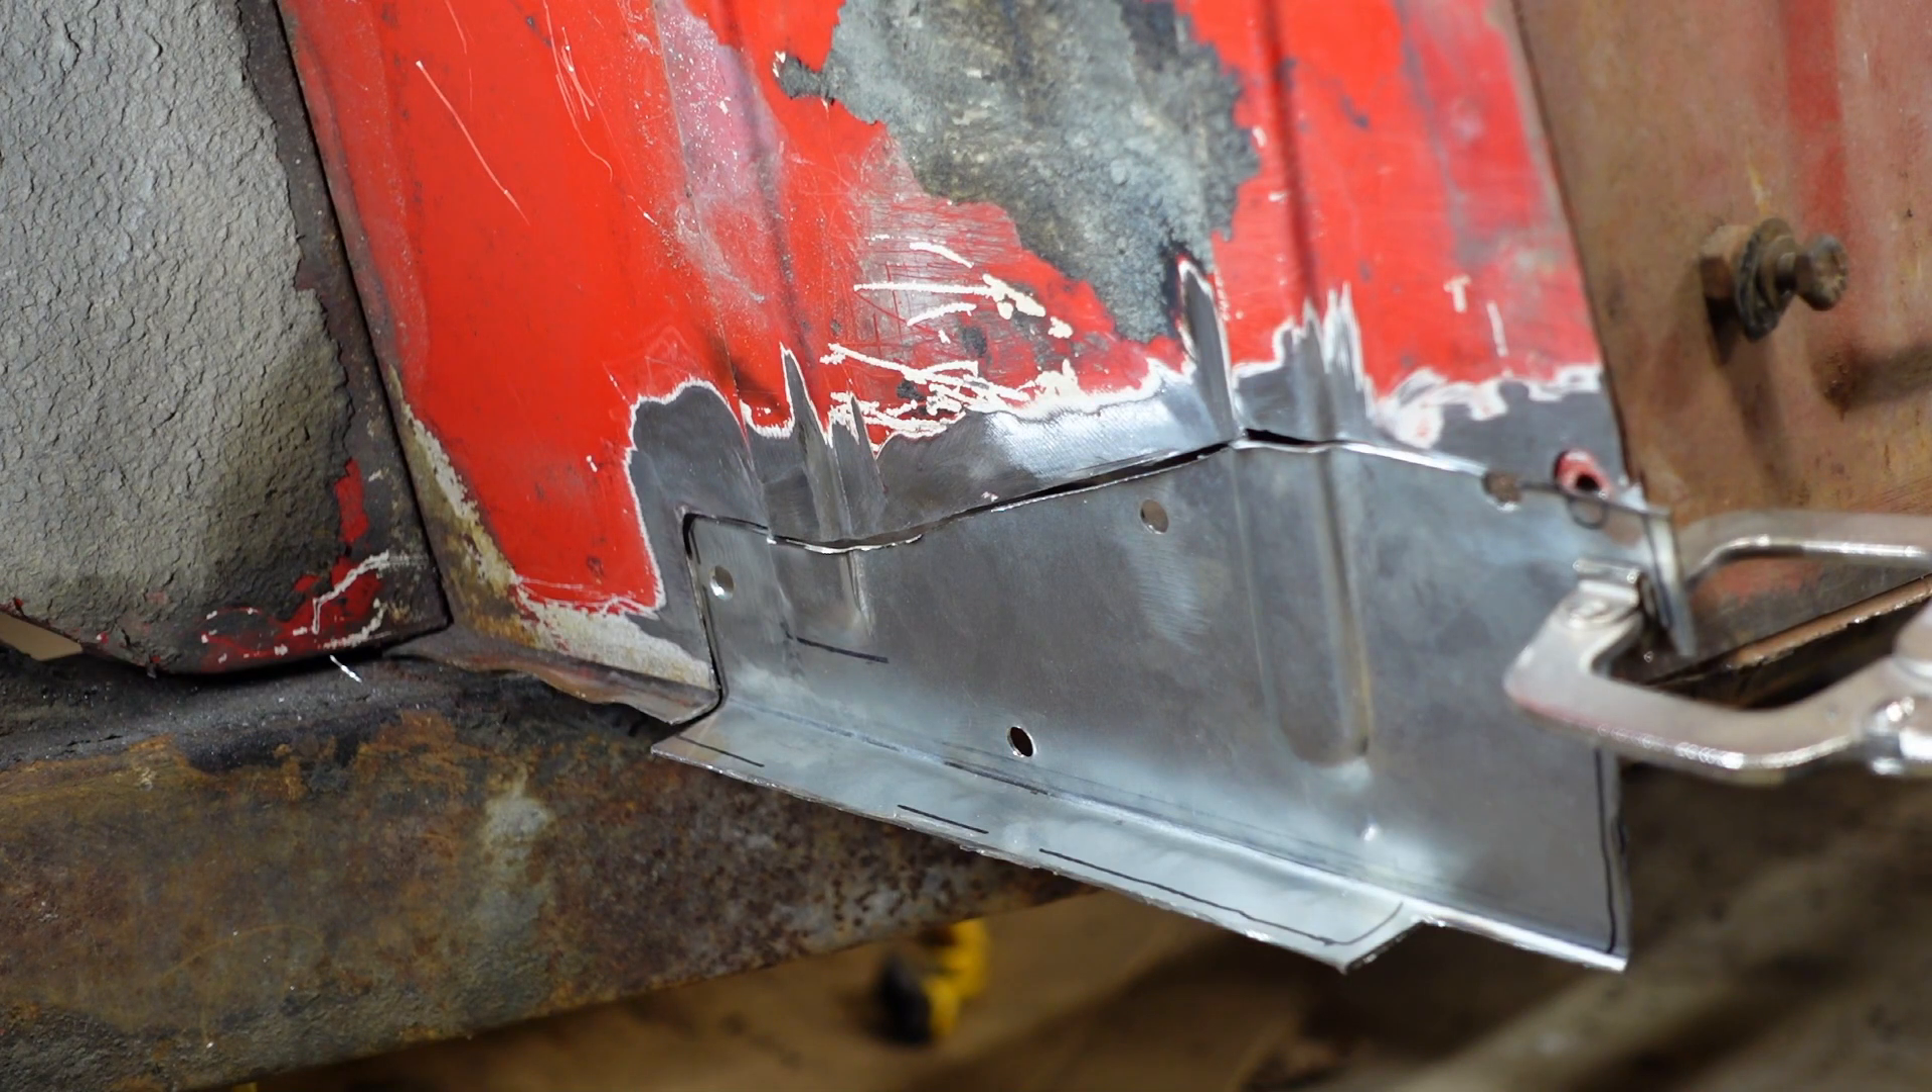The, the fit up's not too bad. Got a little bit of a gap here.